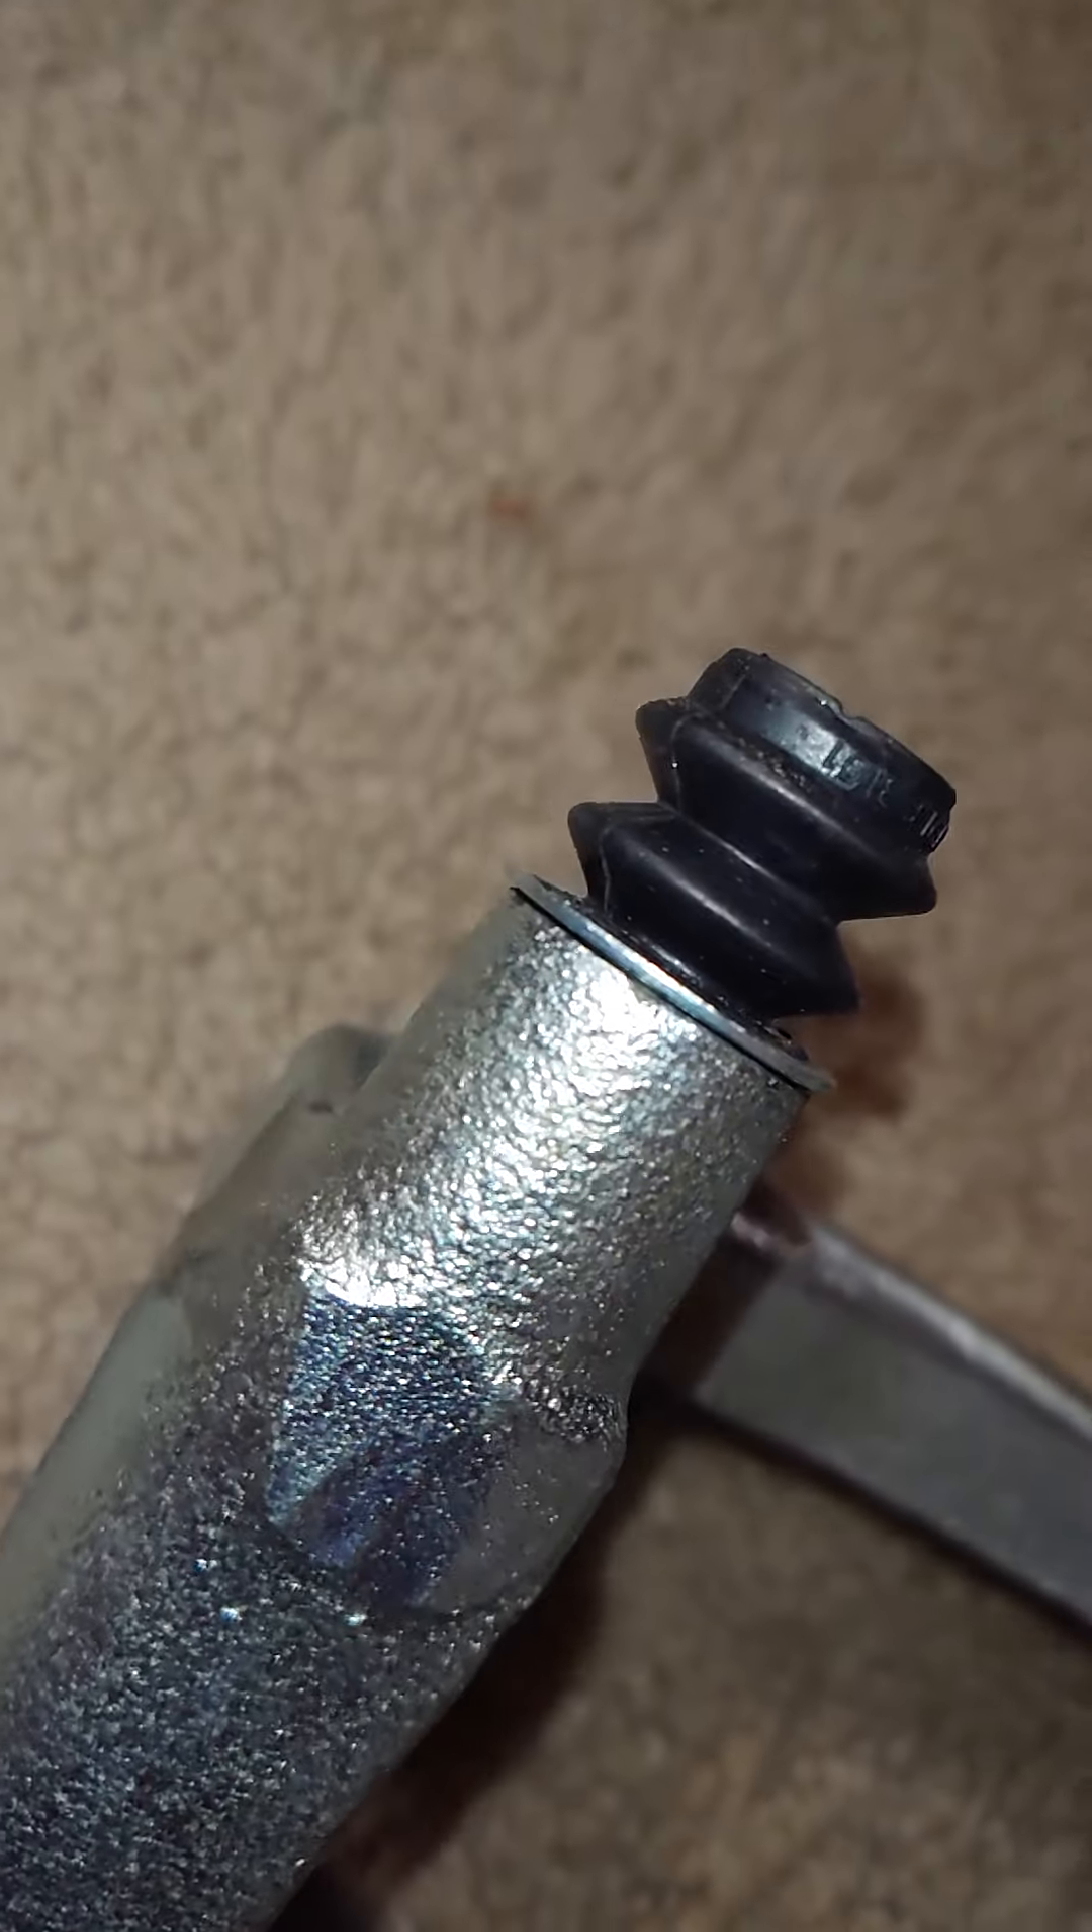So, as seen right here, we have the caliper sliding pin boot put in. I'd say it's pretty uniform around.